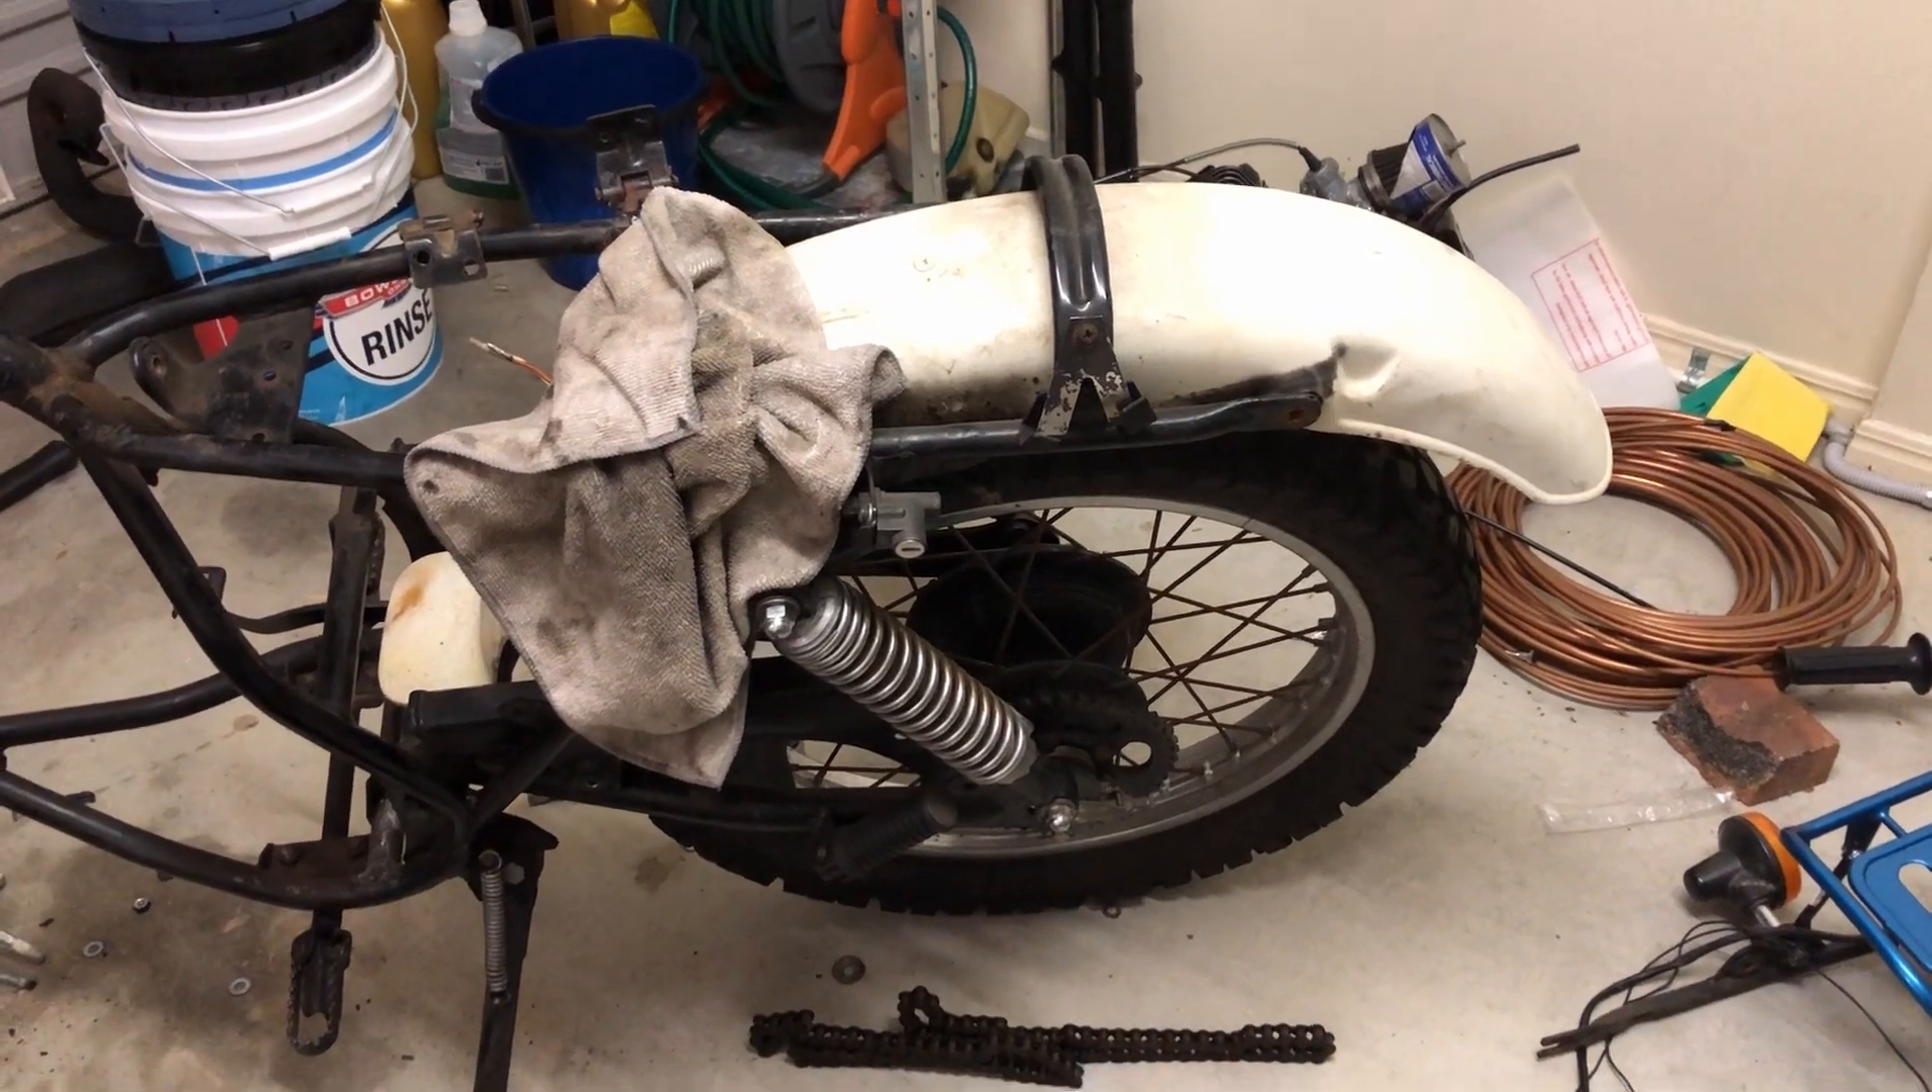We have the bike basically stripped down to a frame almost, so there's probably another half hour maybe to get it down to a bare frame.